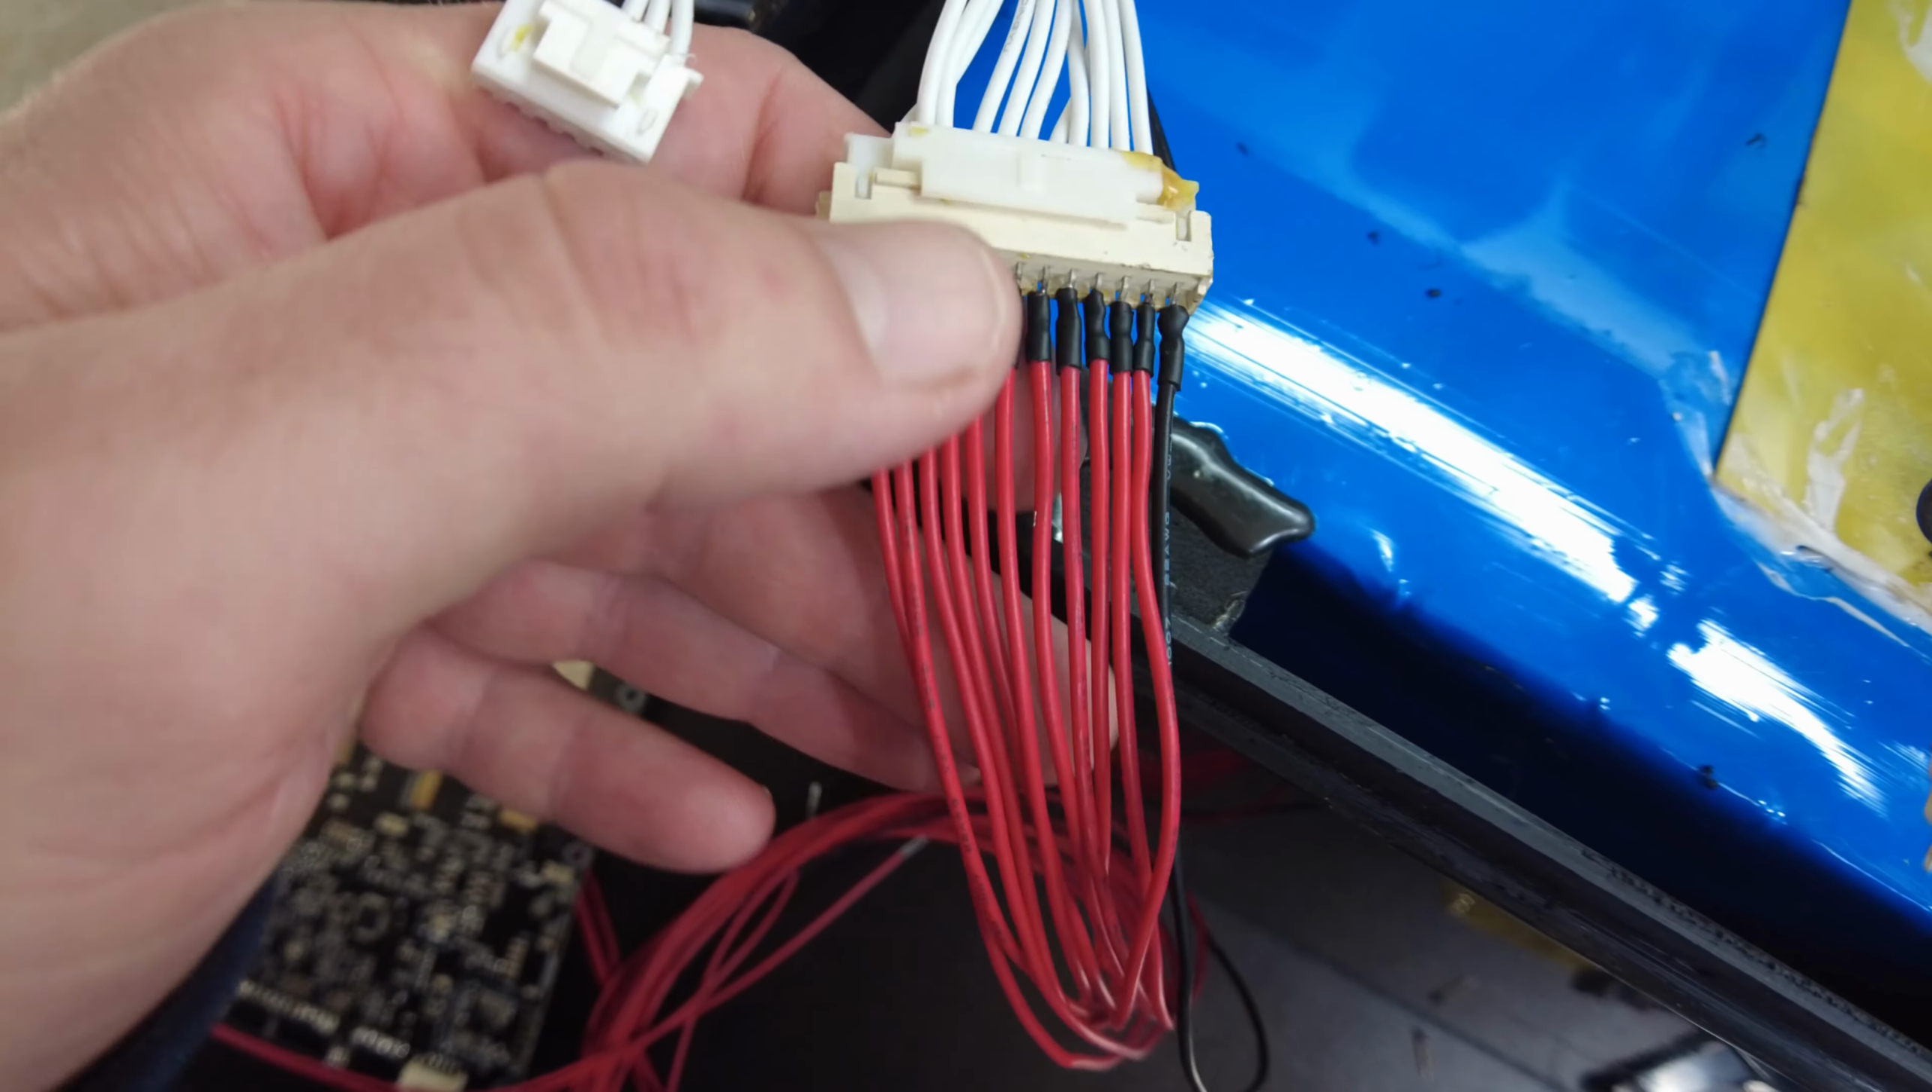I've got this one connector already soldered up, and I've got heat shrink all around it.